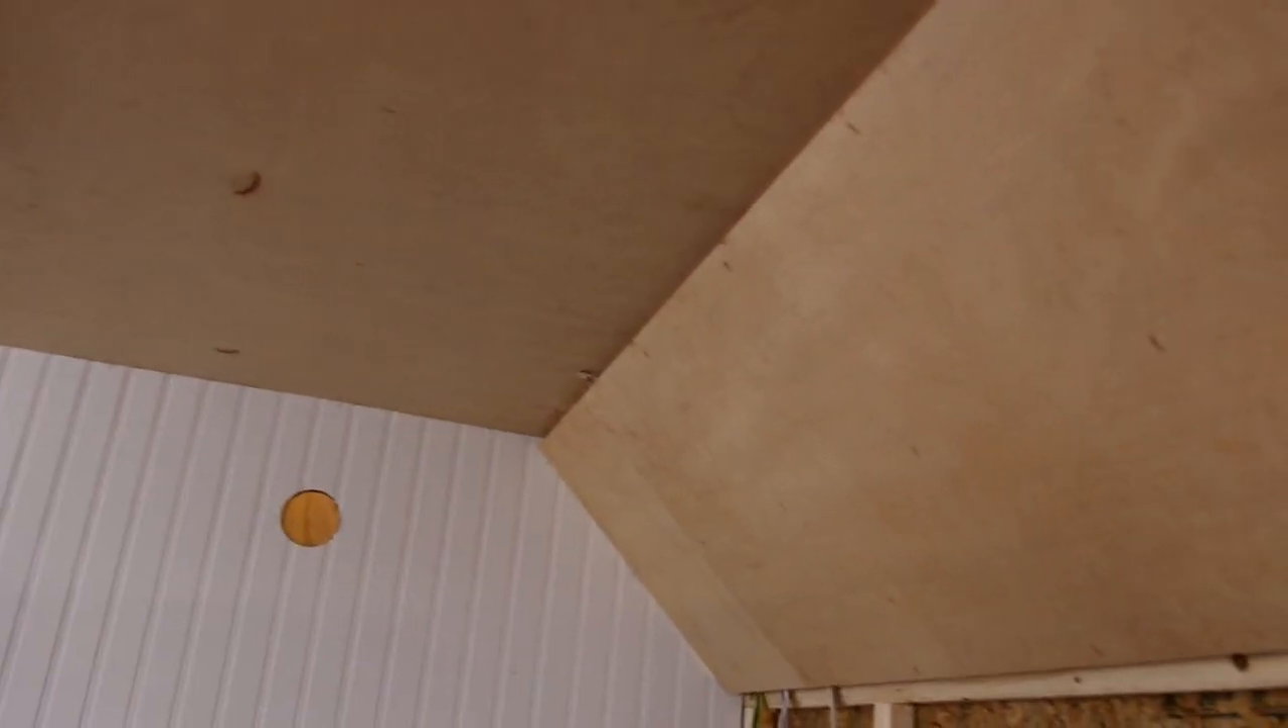We got this ceiling put in there.